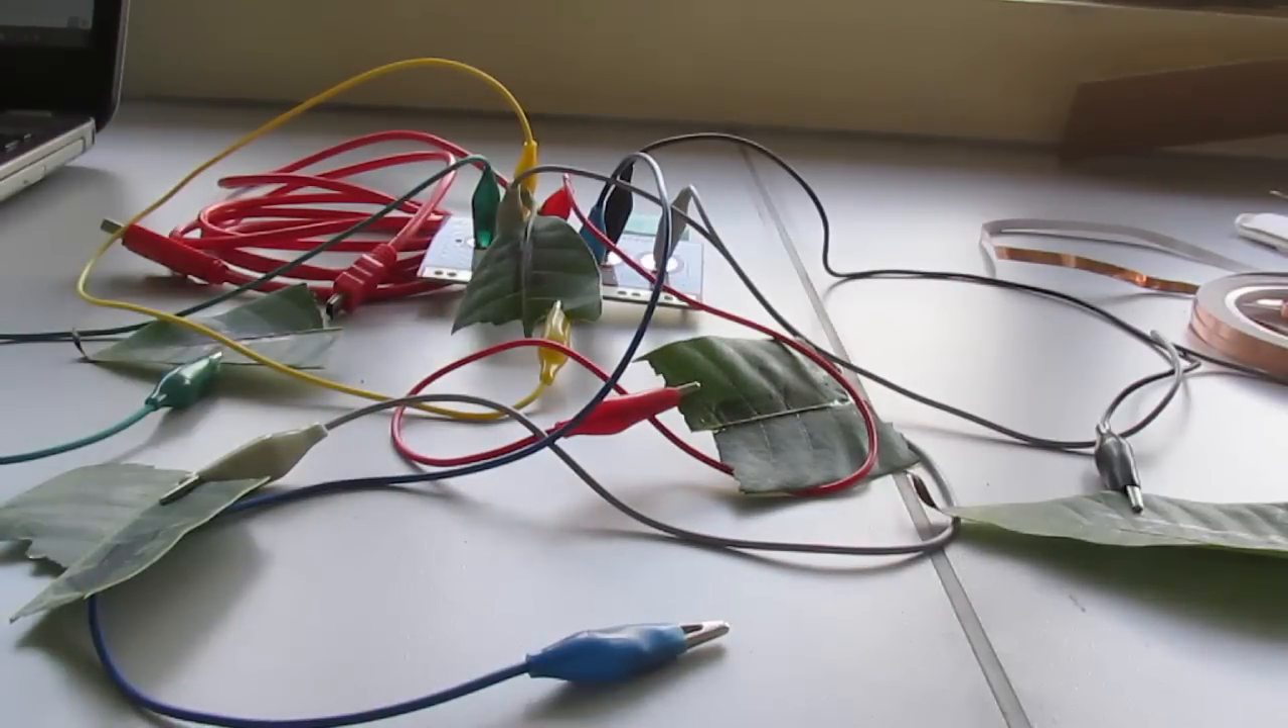Solamente nos queda el cable azul libre.